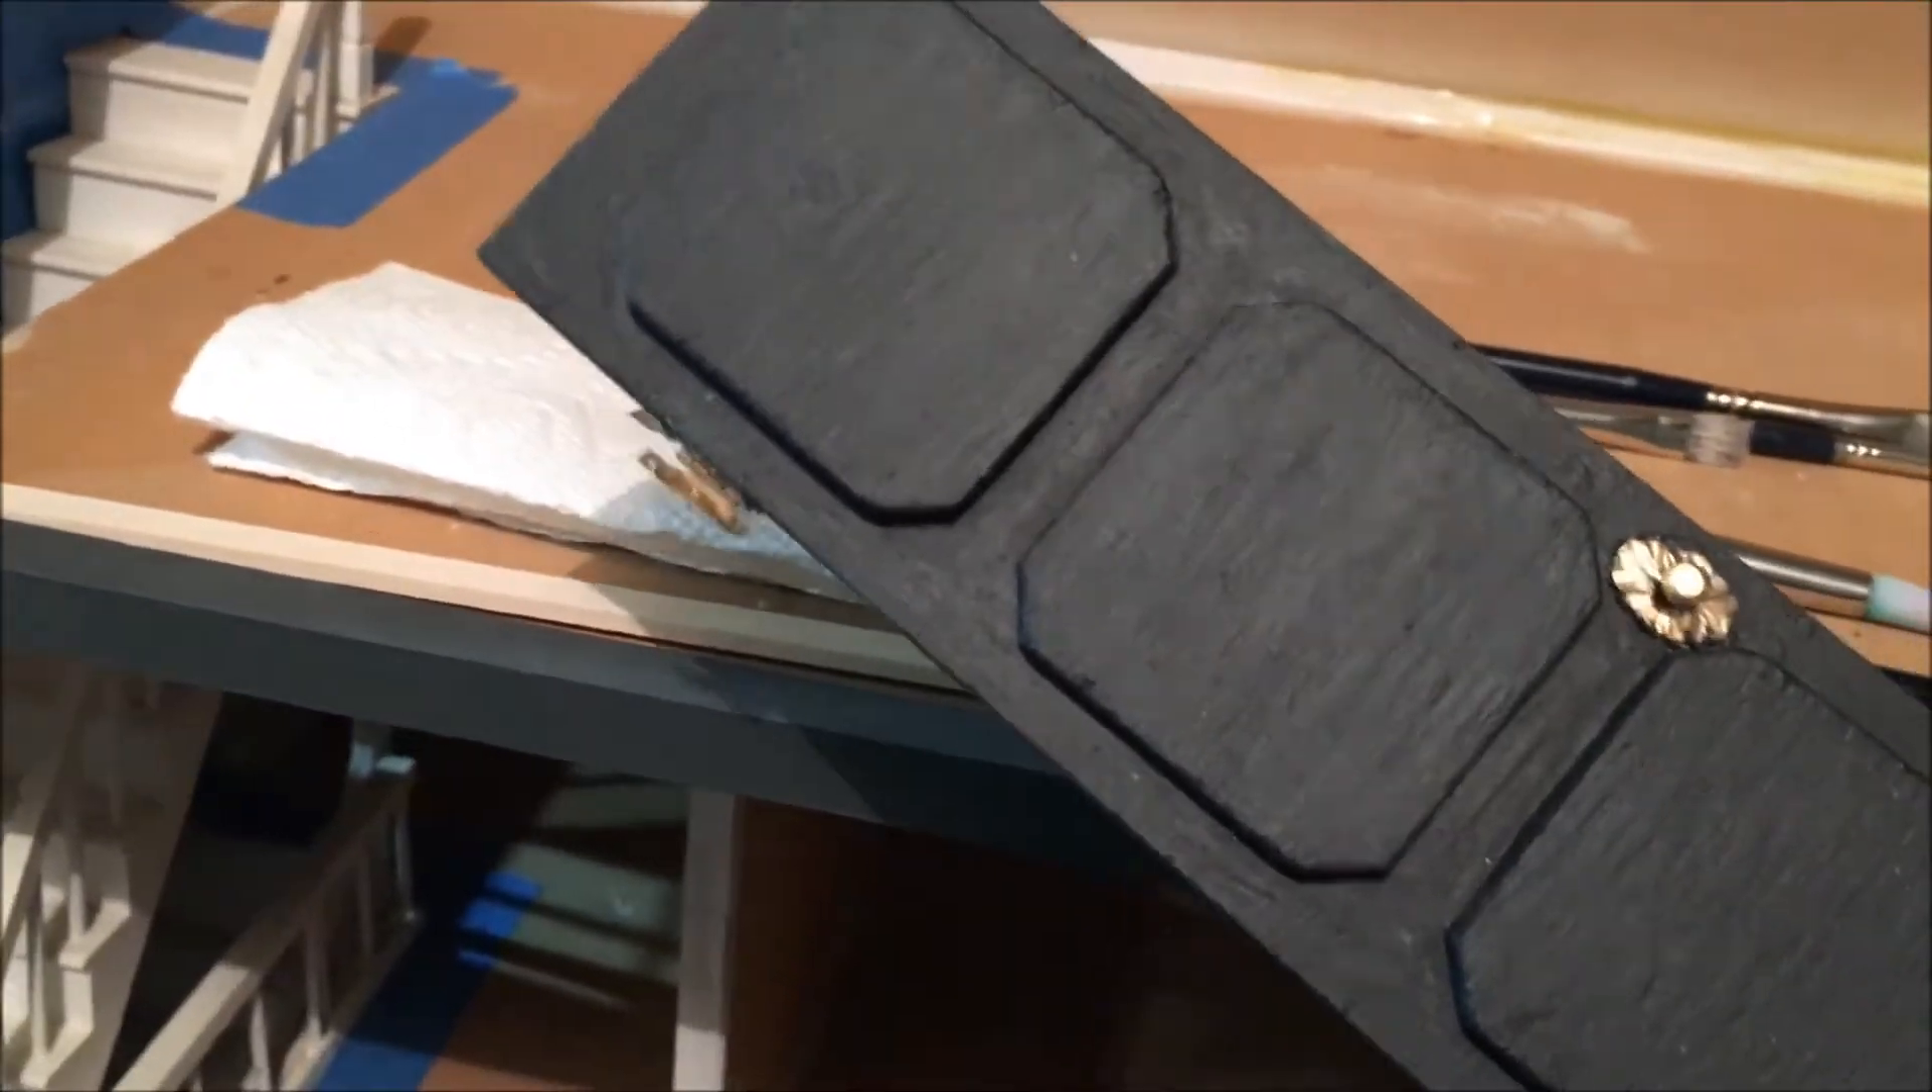This is the front door and it's also black um and this obviously needs to be reattached.